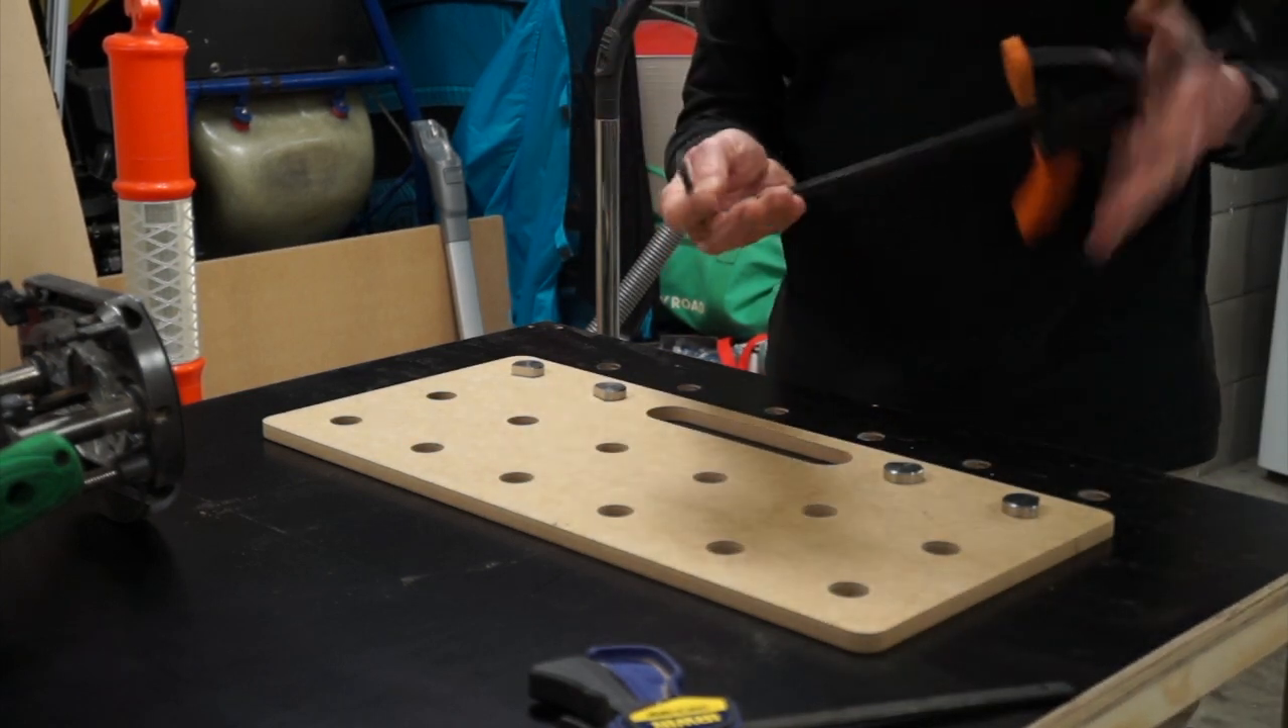We've now got four of these dogs in place. That all looks good.